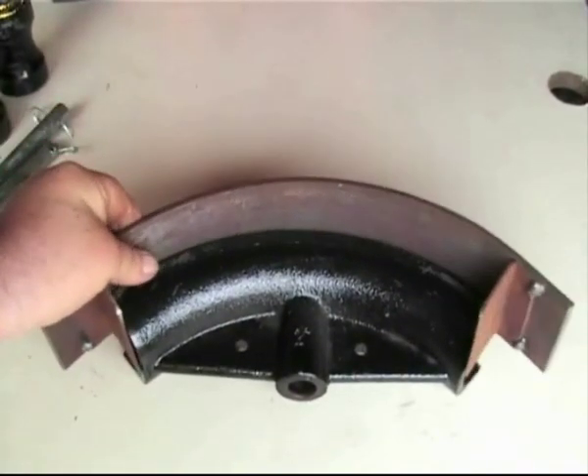I have welded tabs to hold the bar in place on the die to prevent it from slipping out.